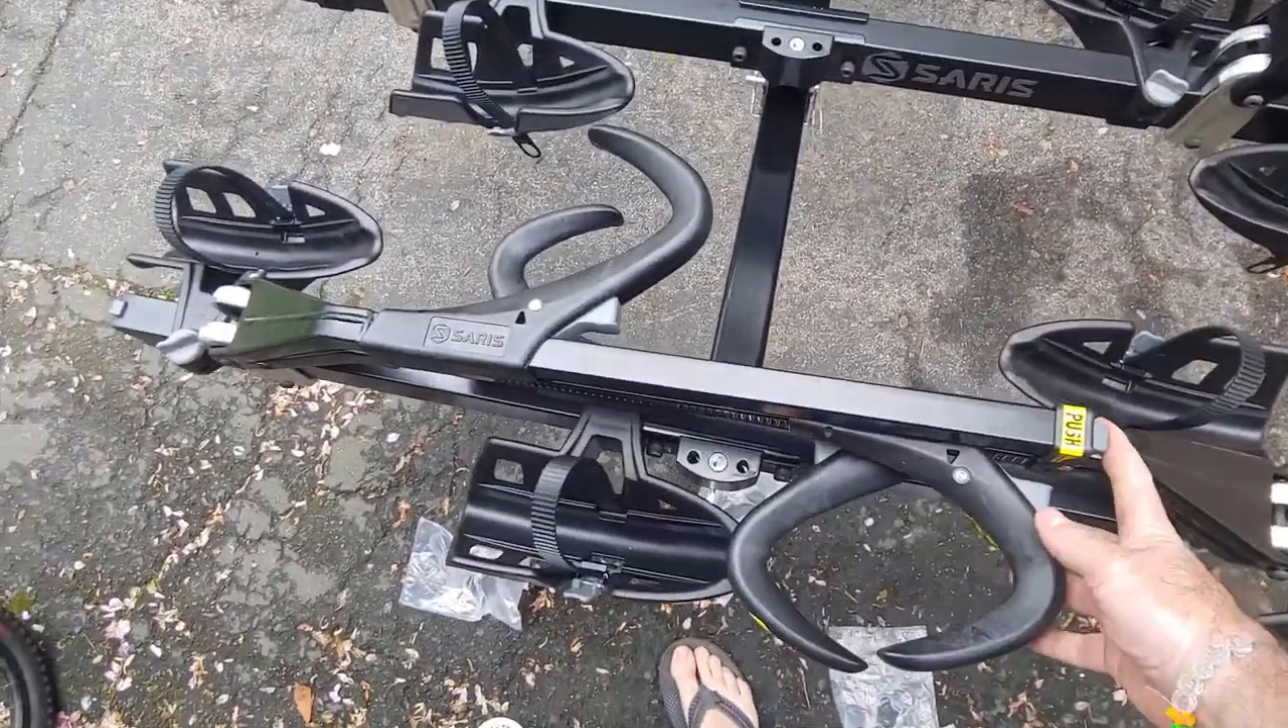You're all set. So now you've got all your cradles set up.